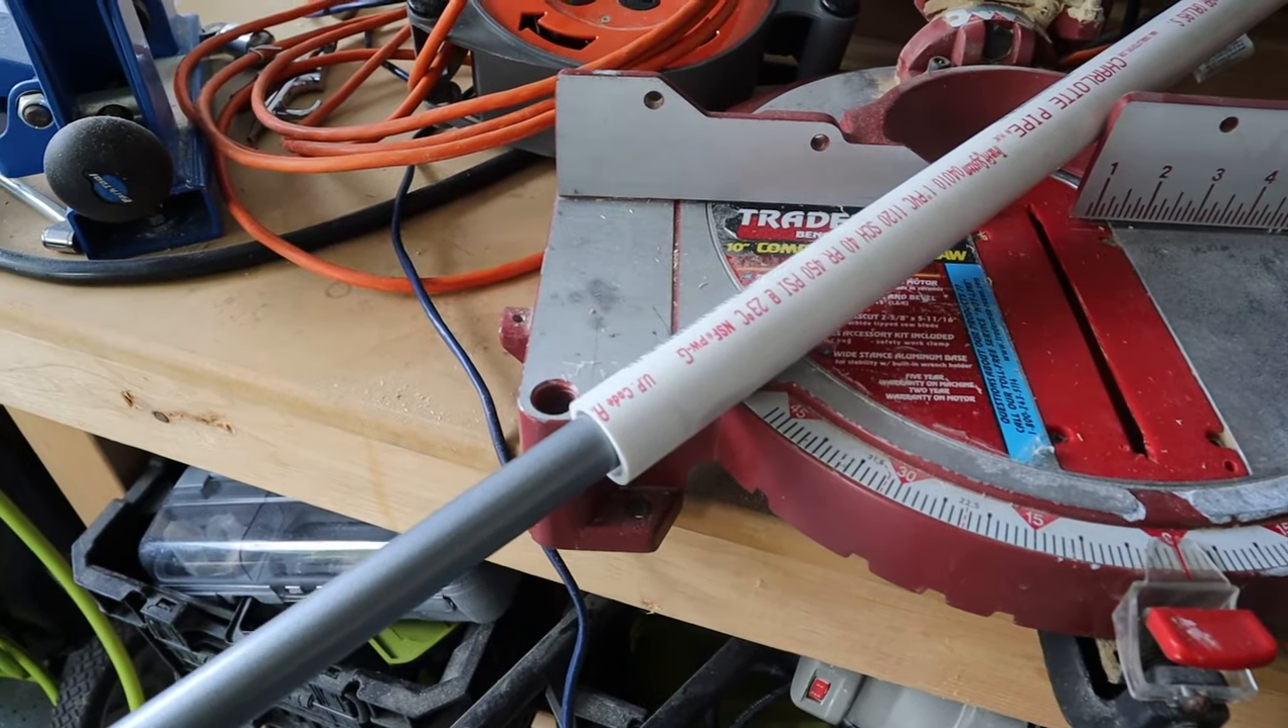And if we get lucky, and we are lucky, that broom handle fits down in there pretty nicely. And I think it'll be snug.